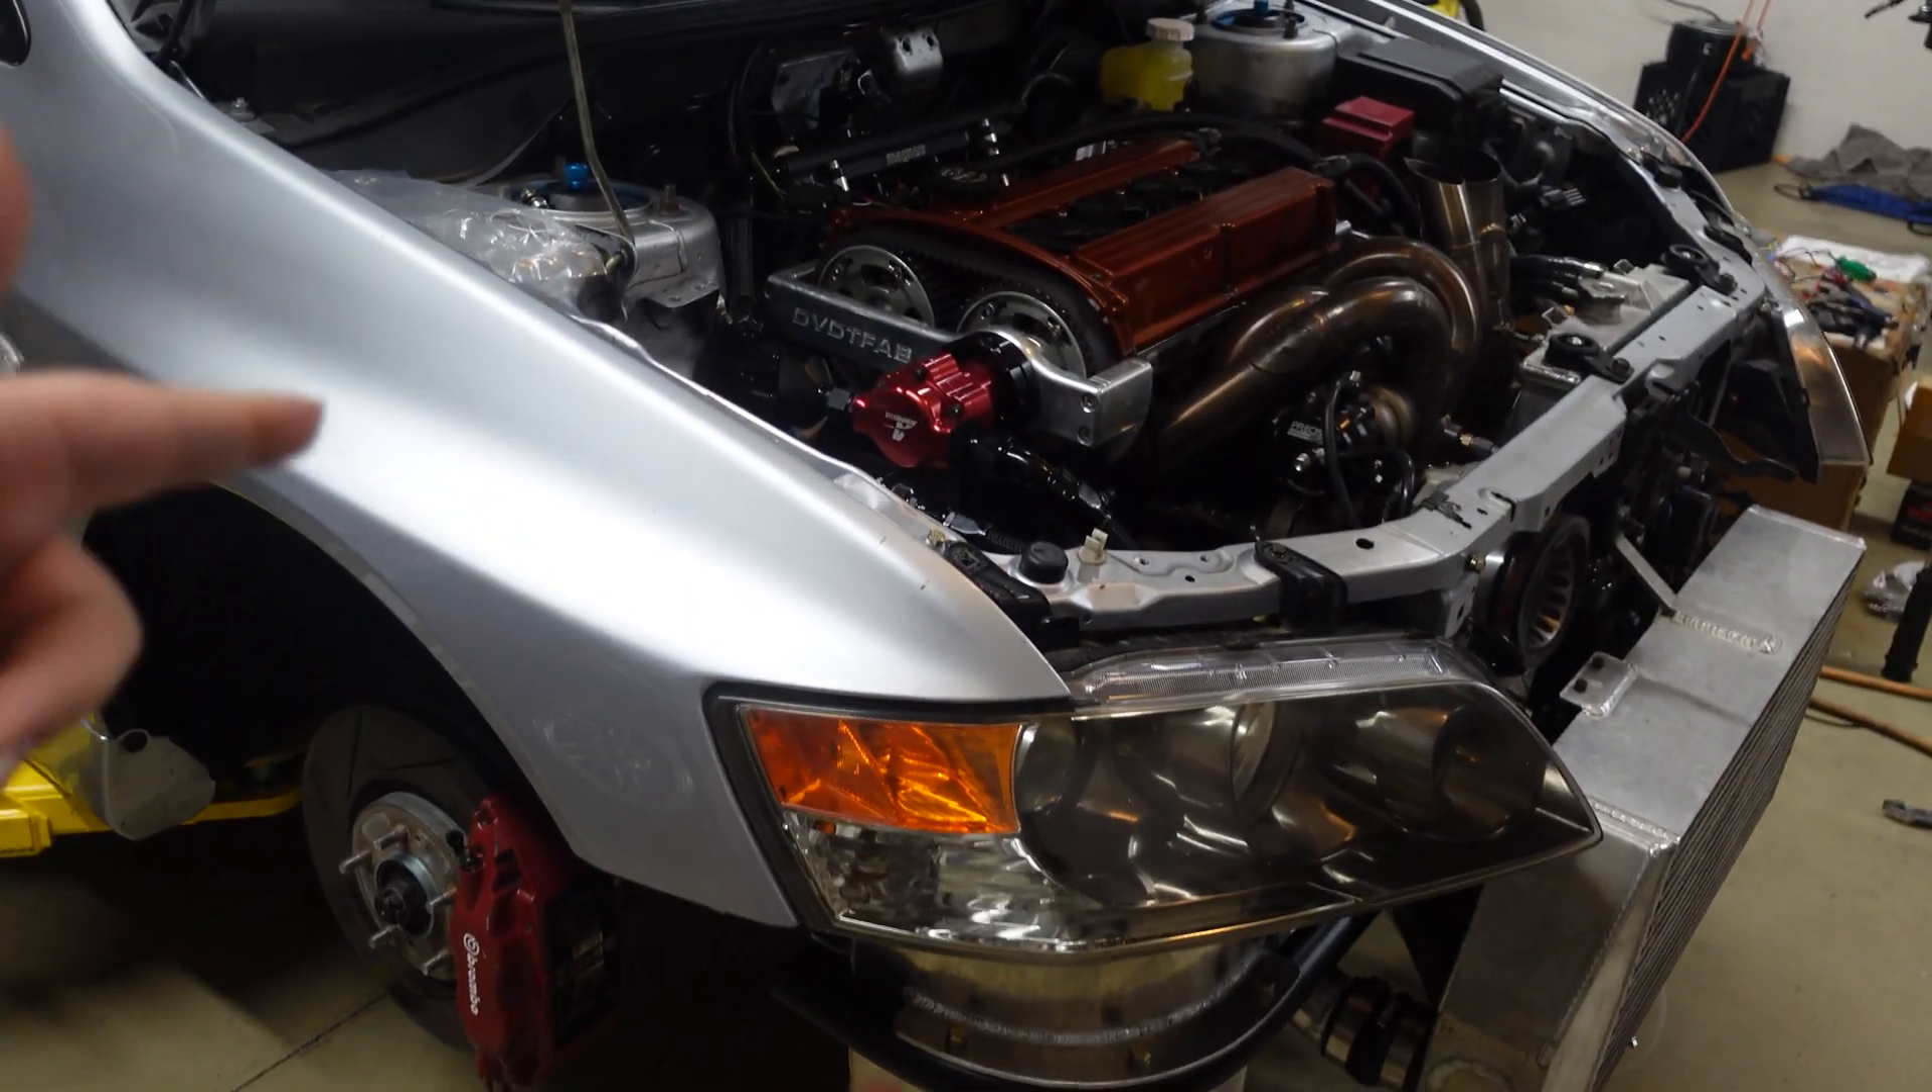We don't have the wheels on or anything.